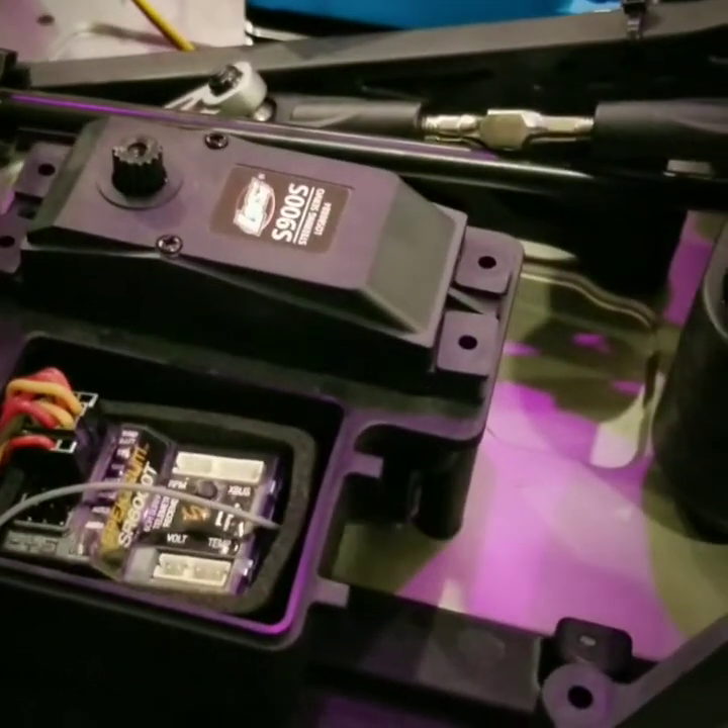I got the receiver top off servo screws have been taken out.